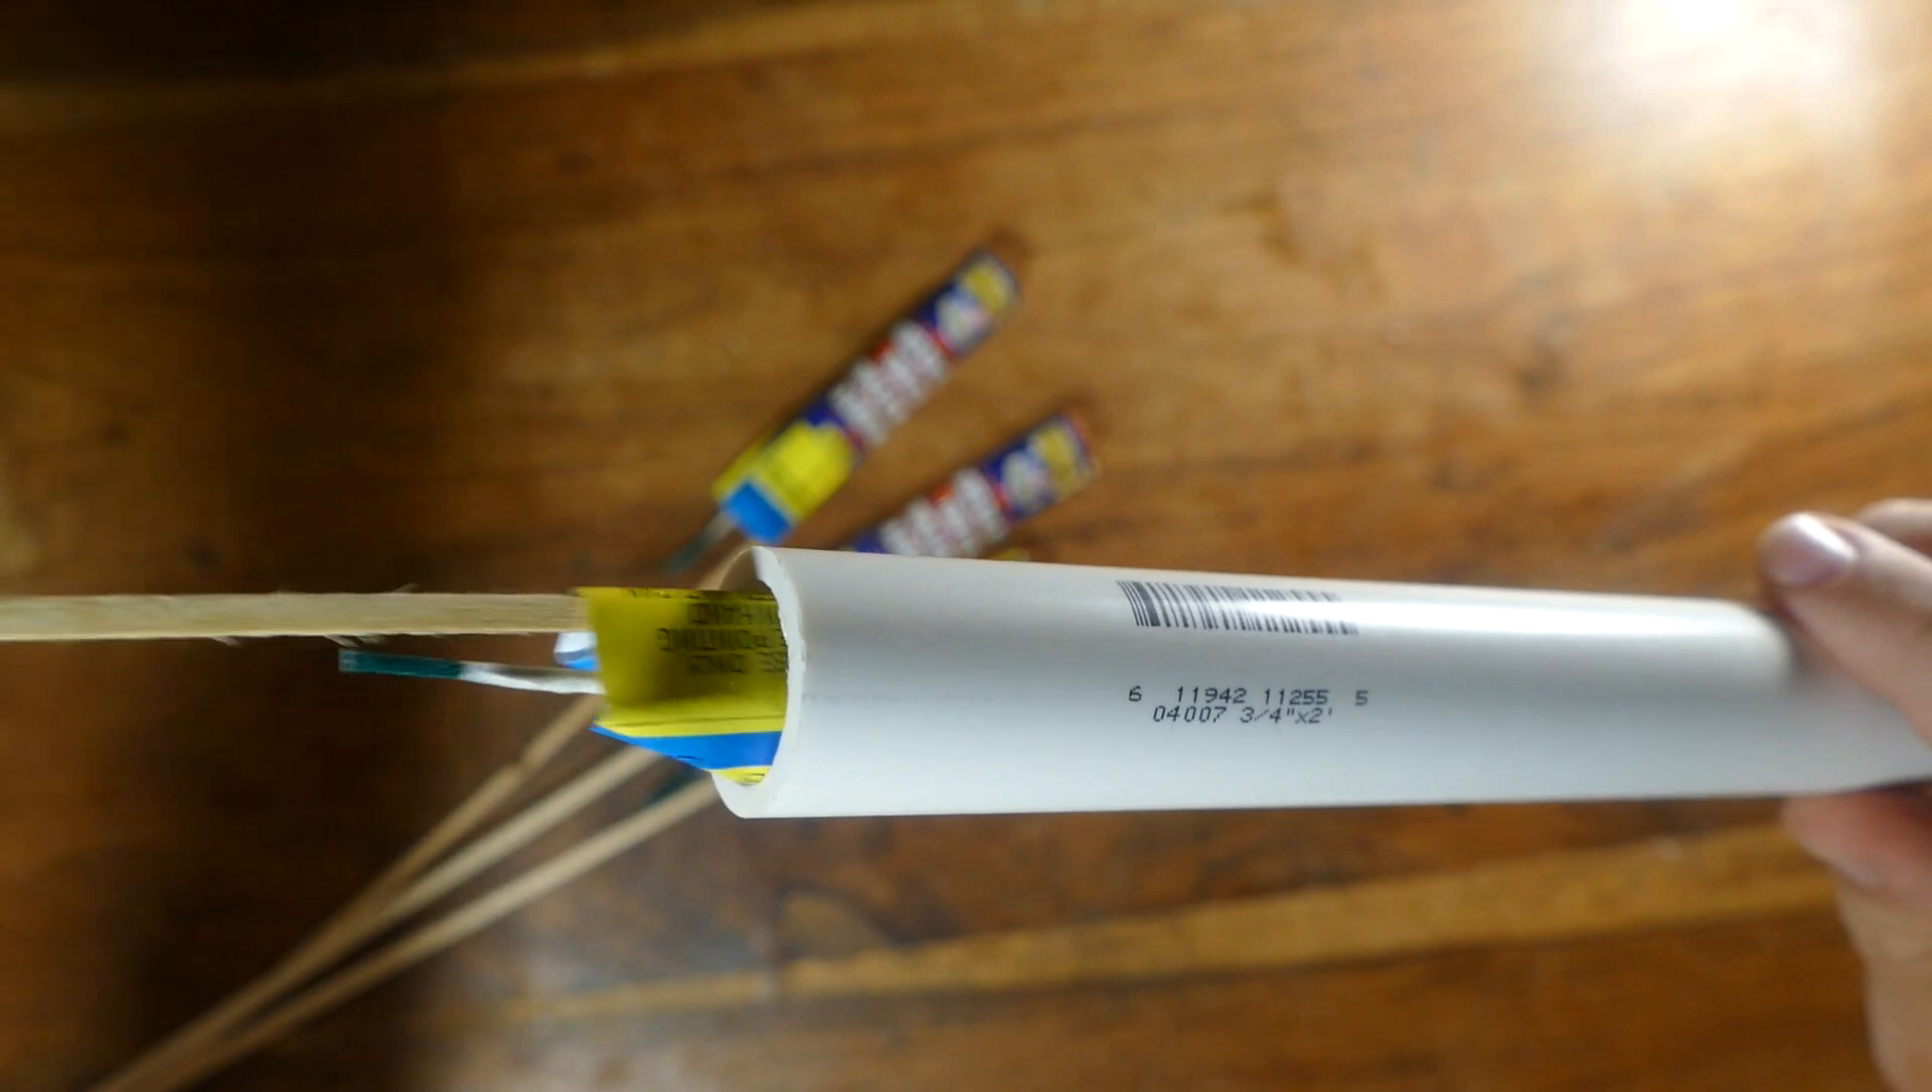So as you can see, these bottle rockets fit pretty well right down the barrel.